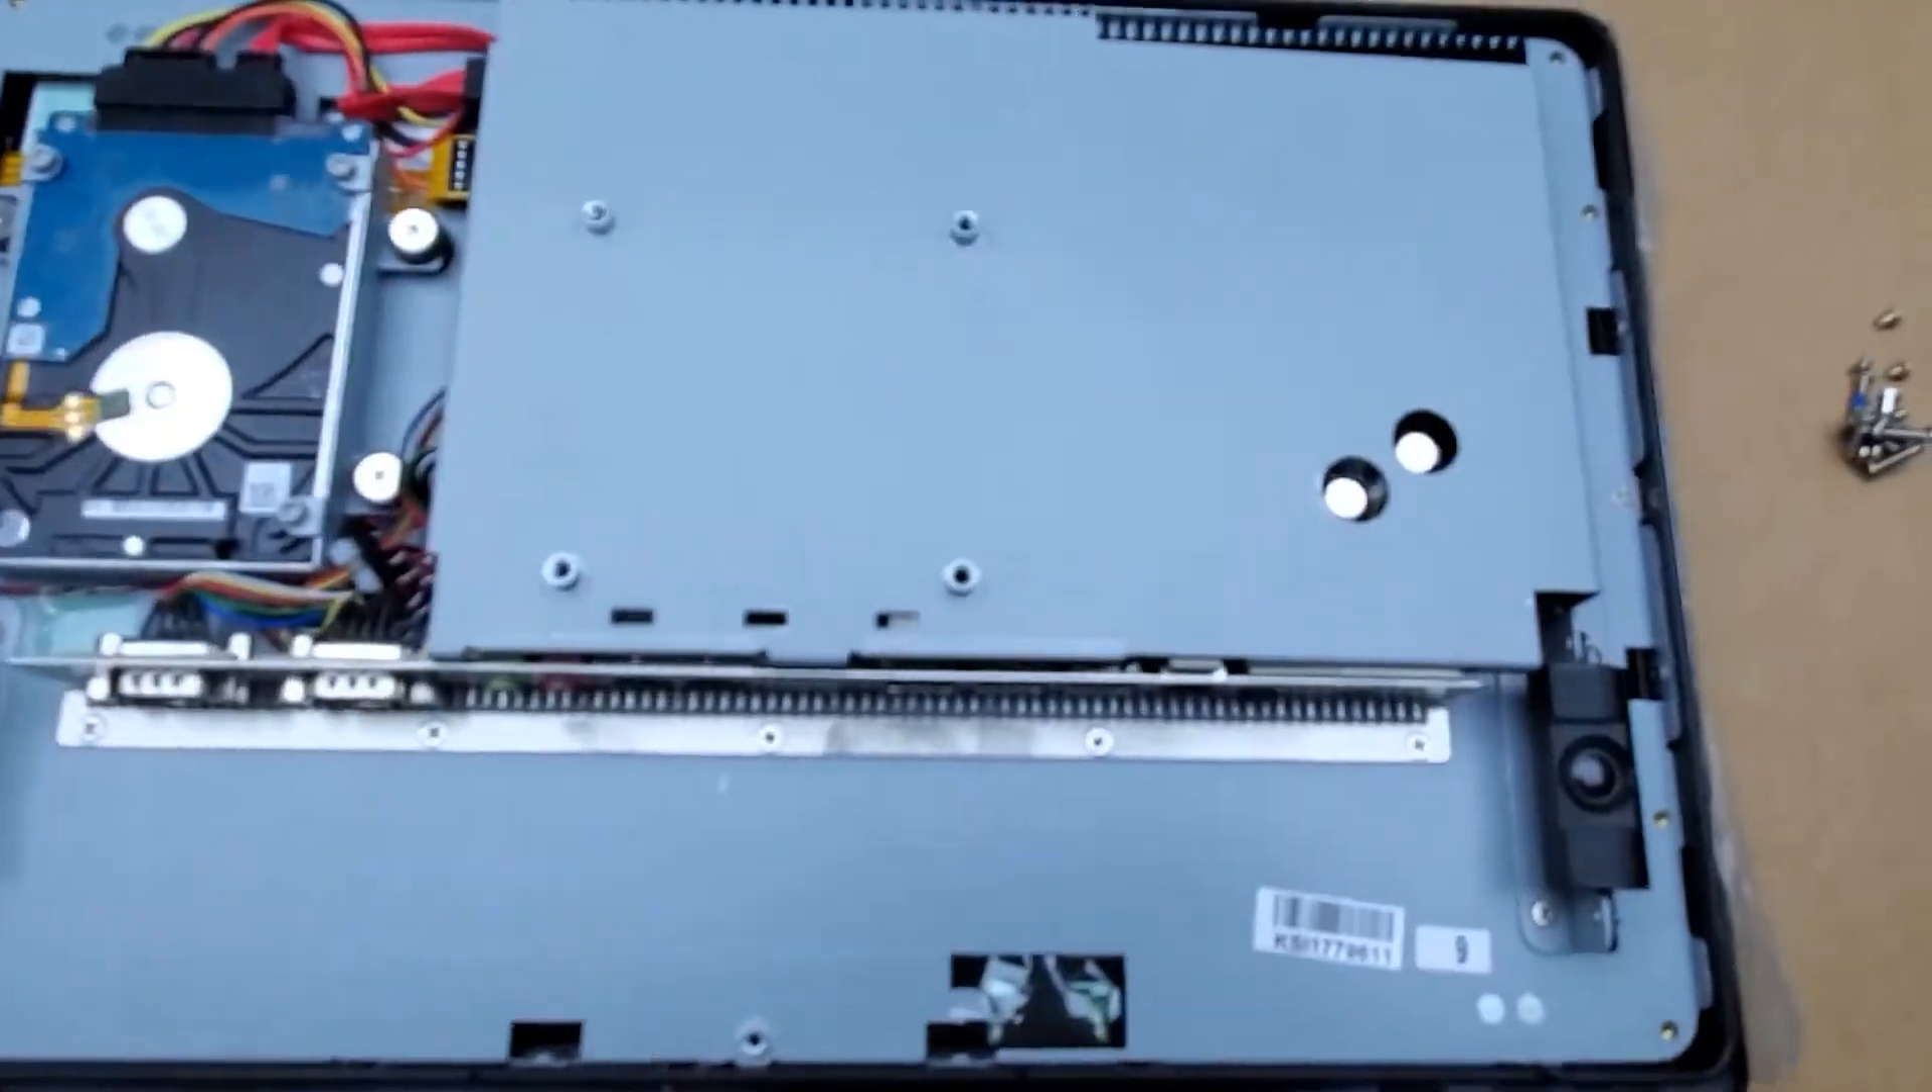All the screws are removed and the back cover lifts off to reveal some more shielding.